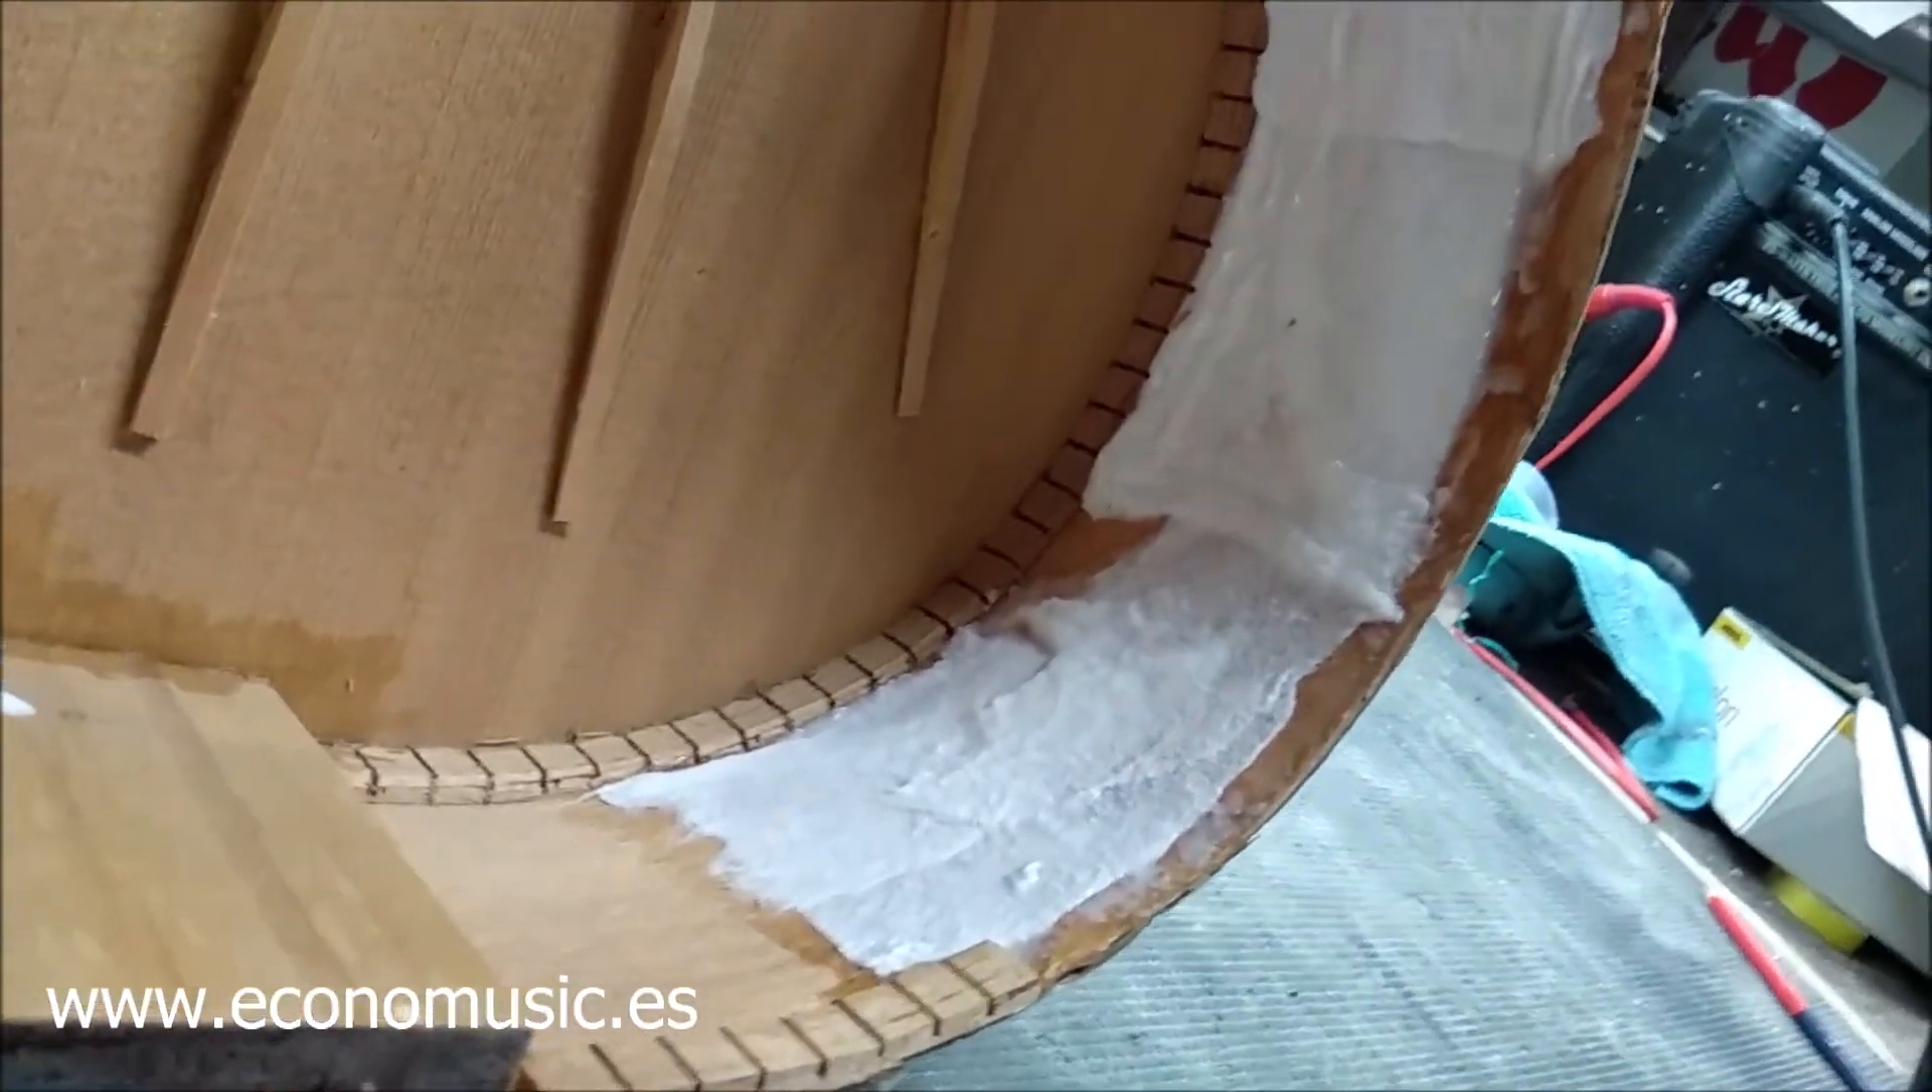Hemos aplicado un refuerzo con una gasa encolada que hemos colocado en la parte de interior que estaba más afectada del costado.